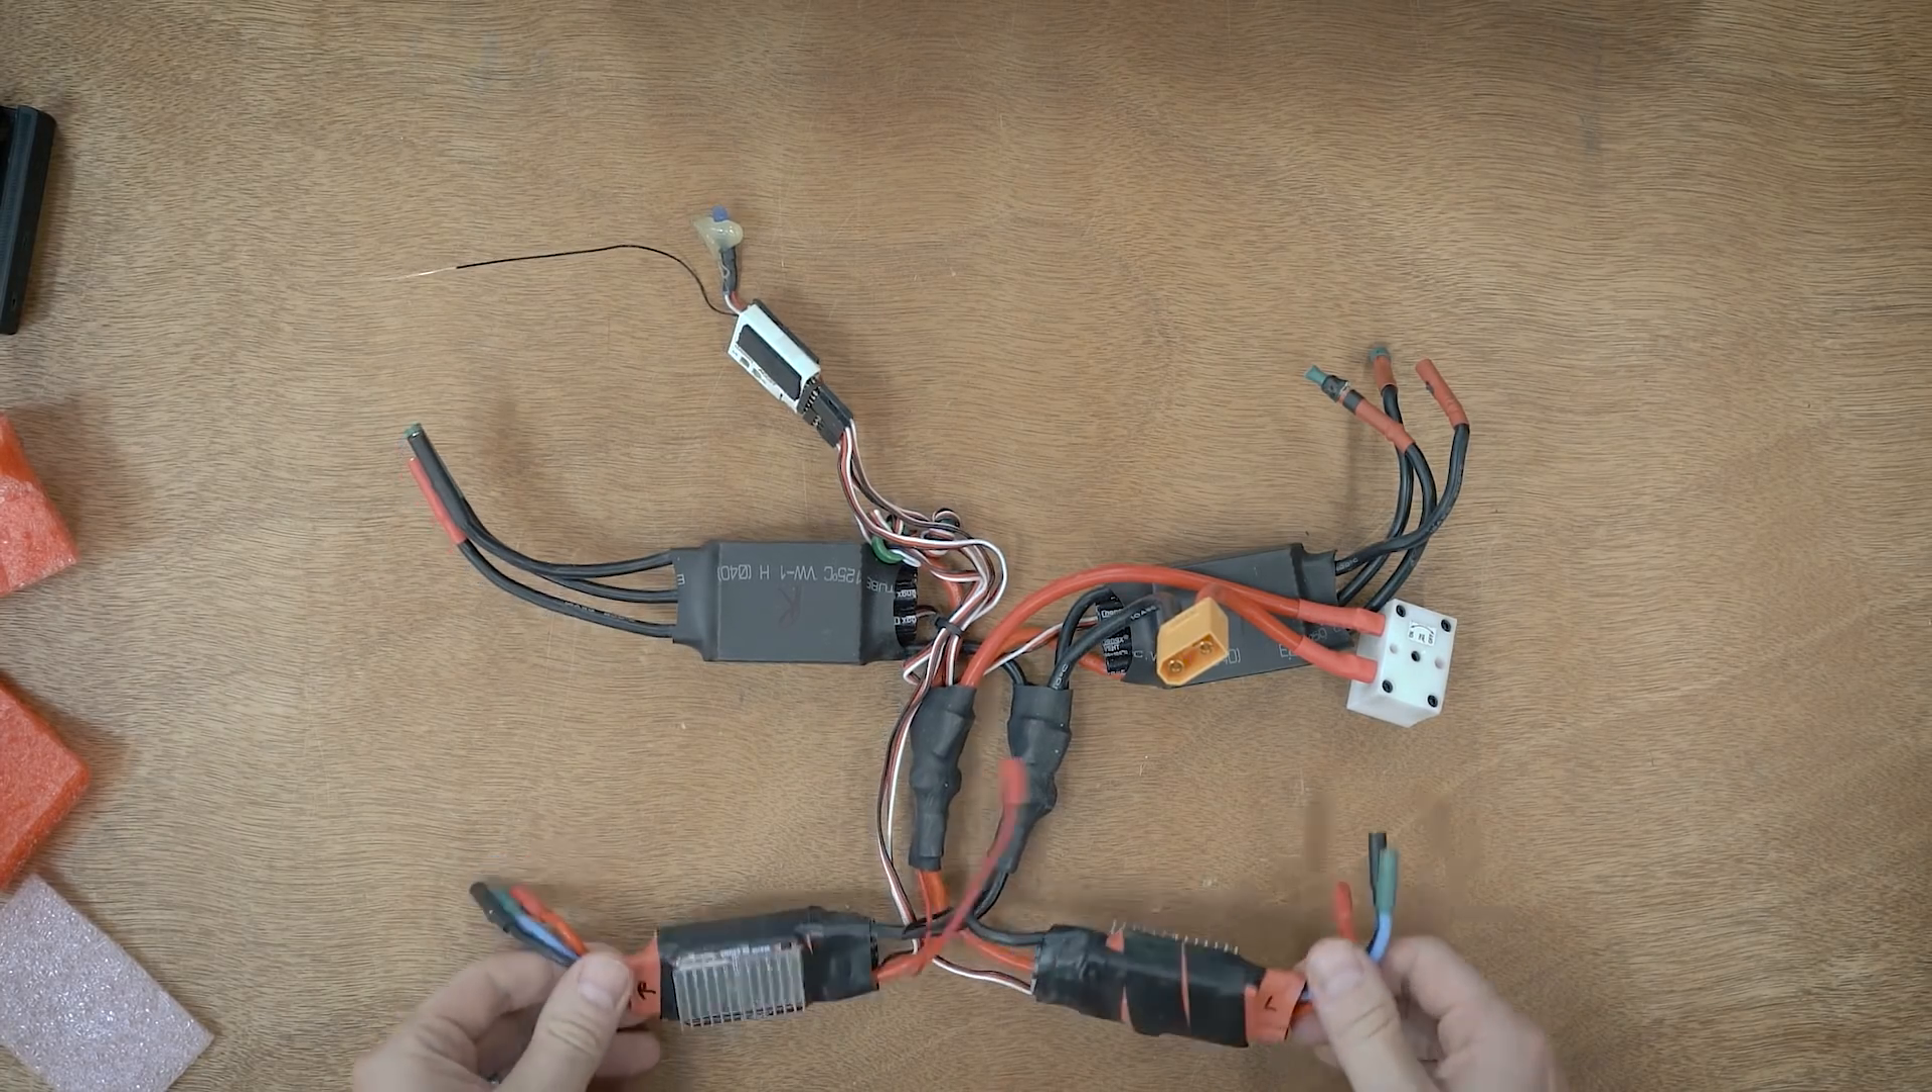And this is what the electronics look like when they're all removed from the robot.